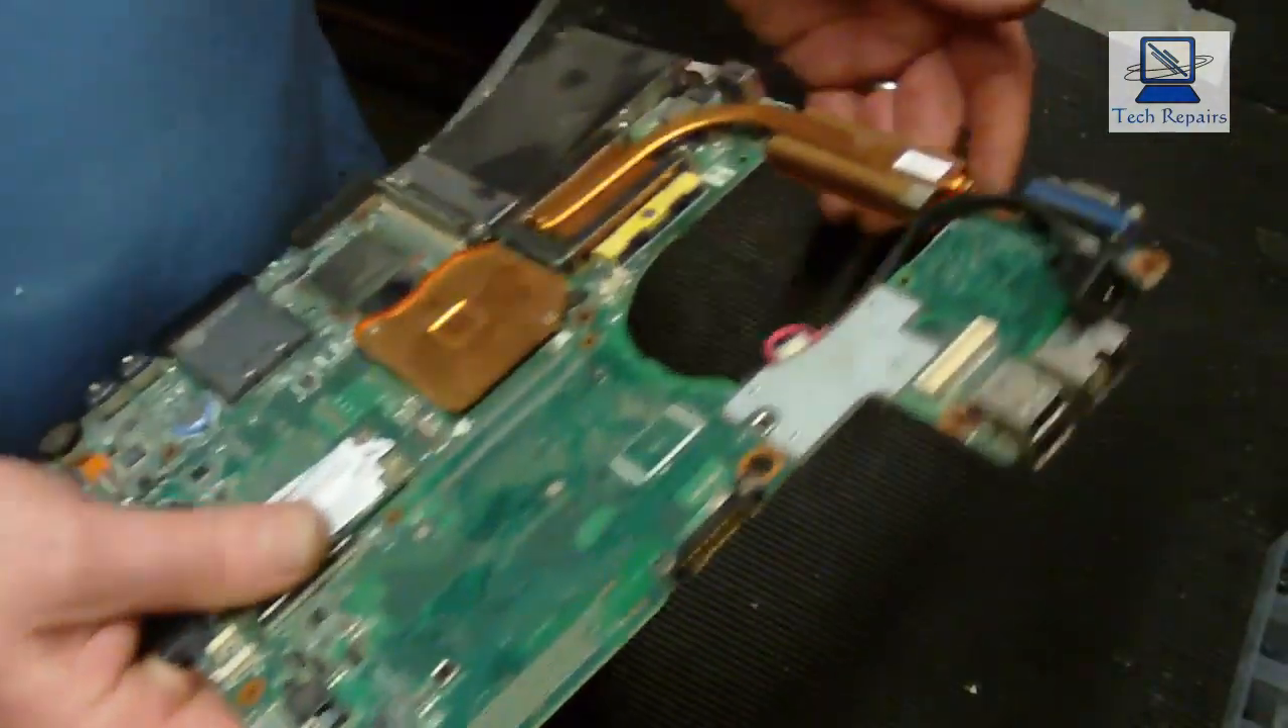So we've removed the board now.